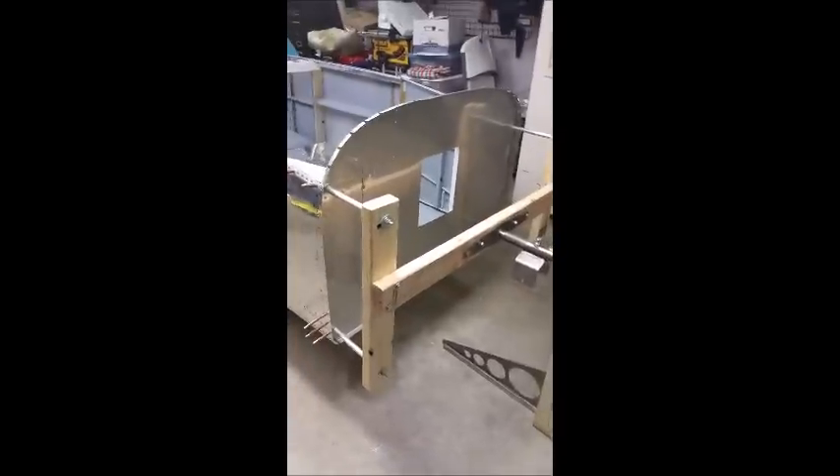So you can see the firewall here and I've actually built a 2x4 frame basically took an 8 foot 2x4 and cut it into three different pieces.